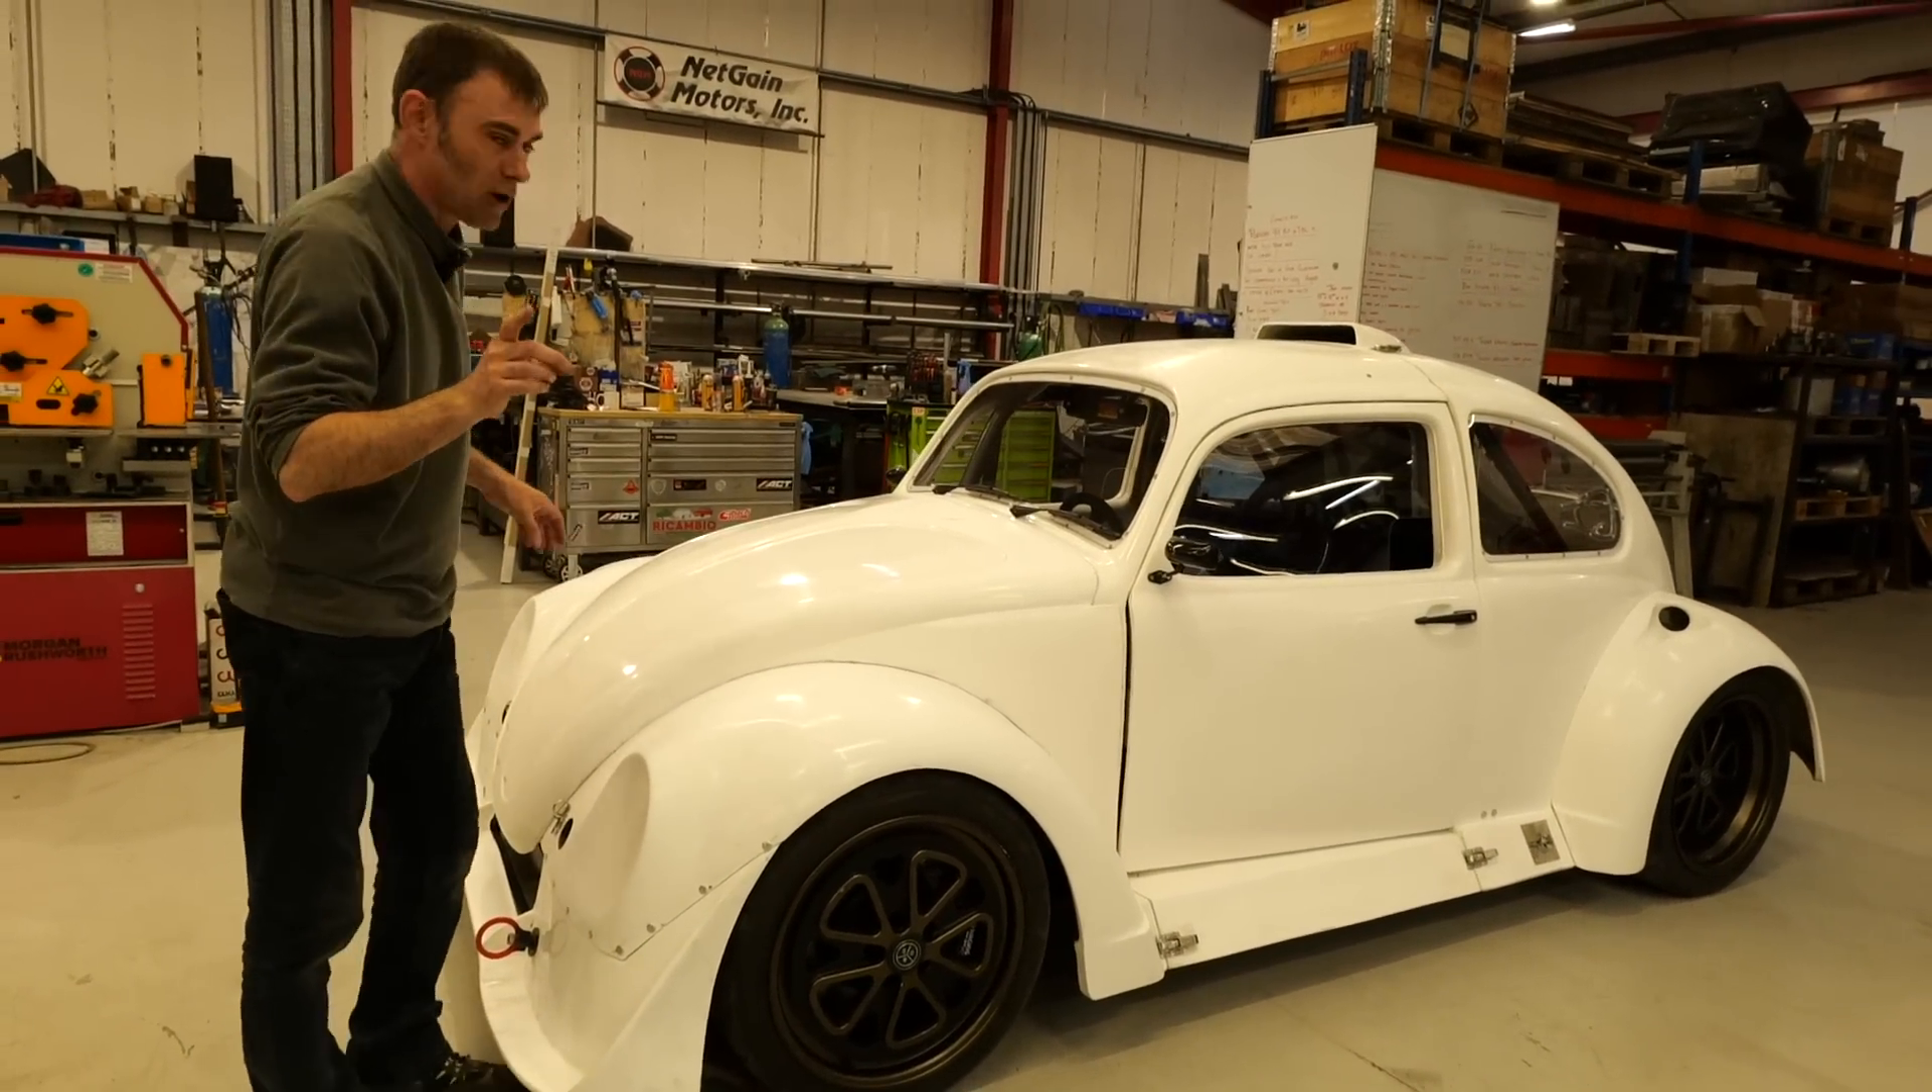So we've got the bodywork on, we've got the rear clip here, and we've got the doors on.